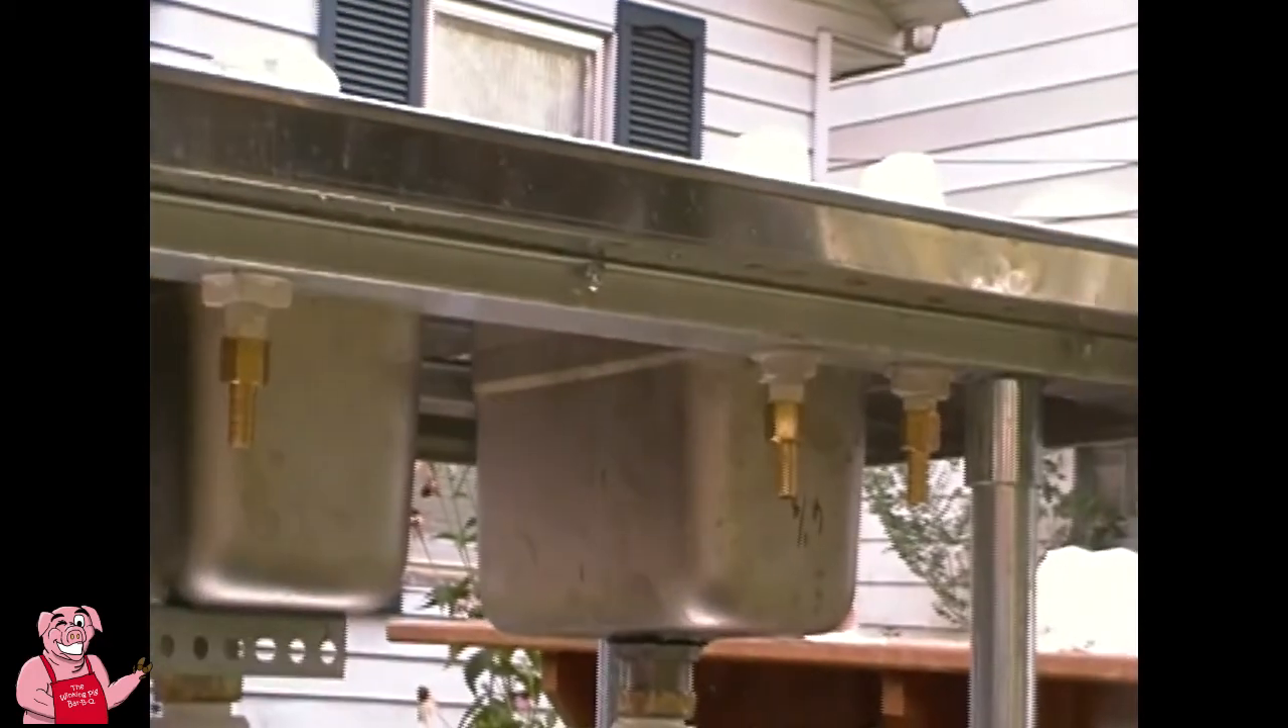Alright guys, so there we go, we got both our sinks. We got the barbed fittings on there.